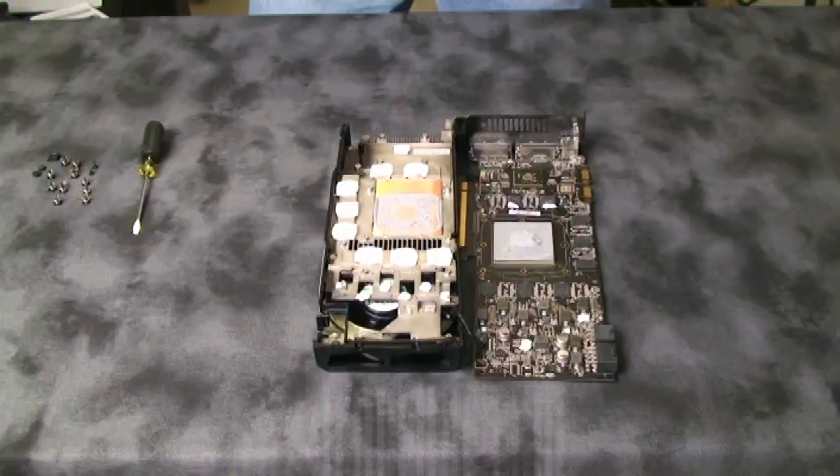Now you've separated your air cooler from your video card.